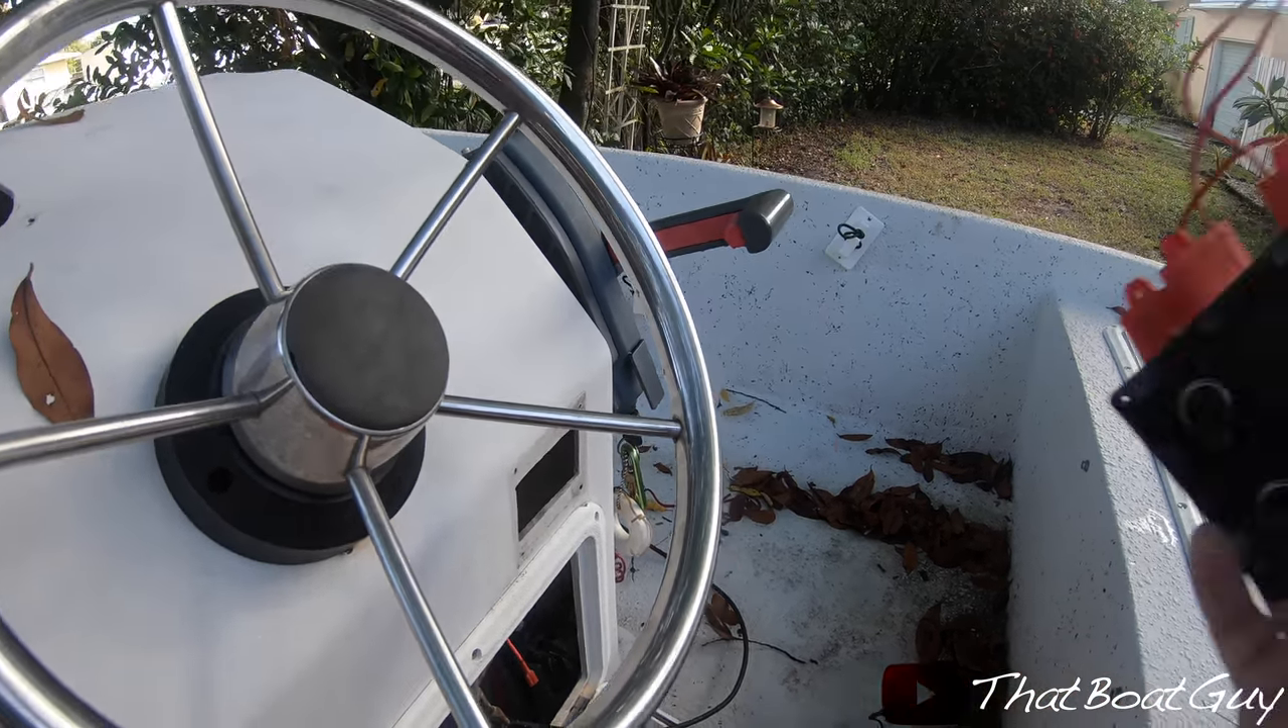So I have a new switch panel that I'm going to install right there. I have the old one out.